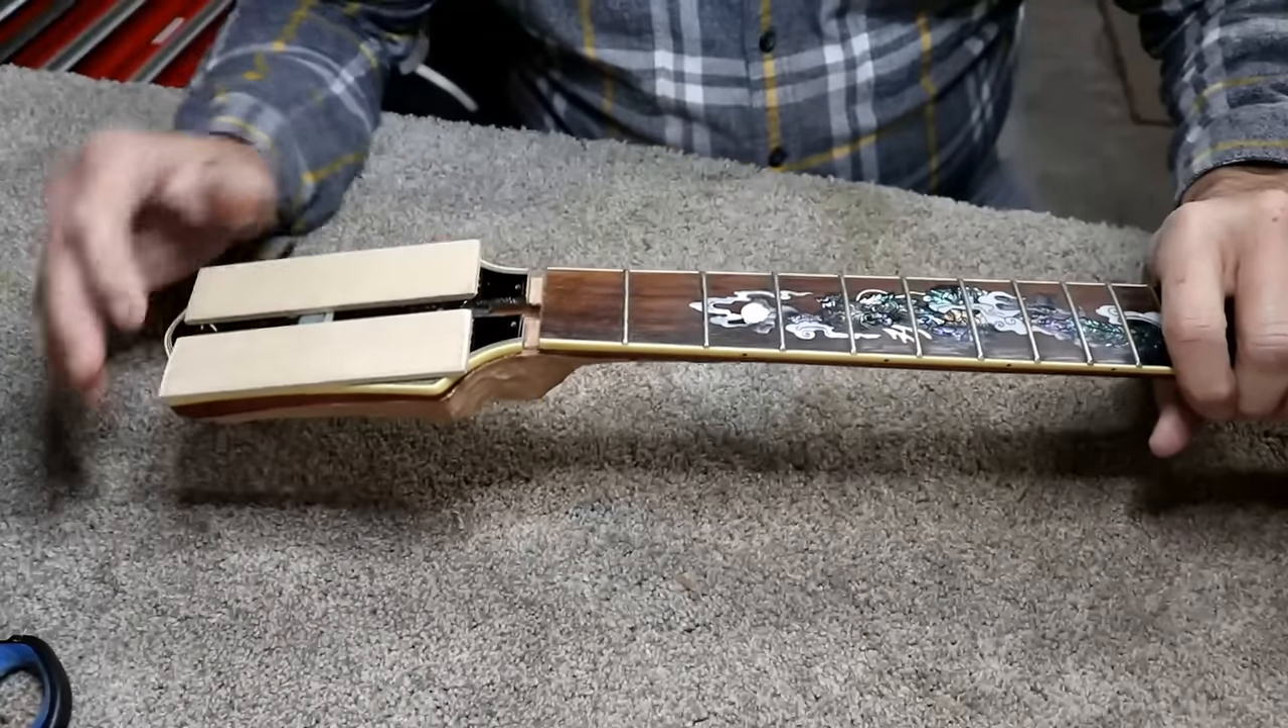I've two-way taped these two blocks of wood on here Just to act as a skid.